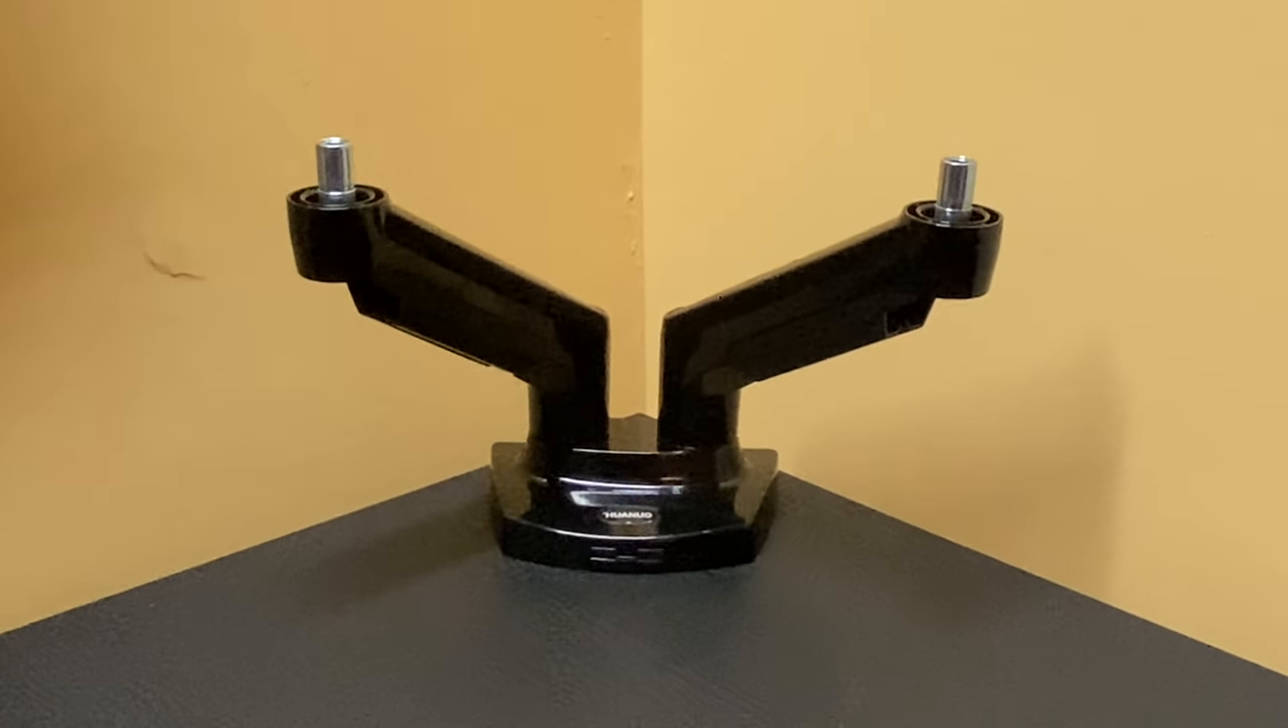So as you can see, the monitor arms are now installed on the base.